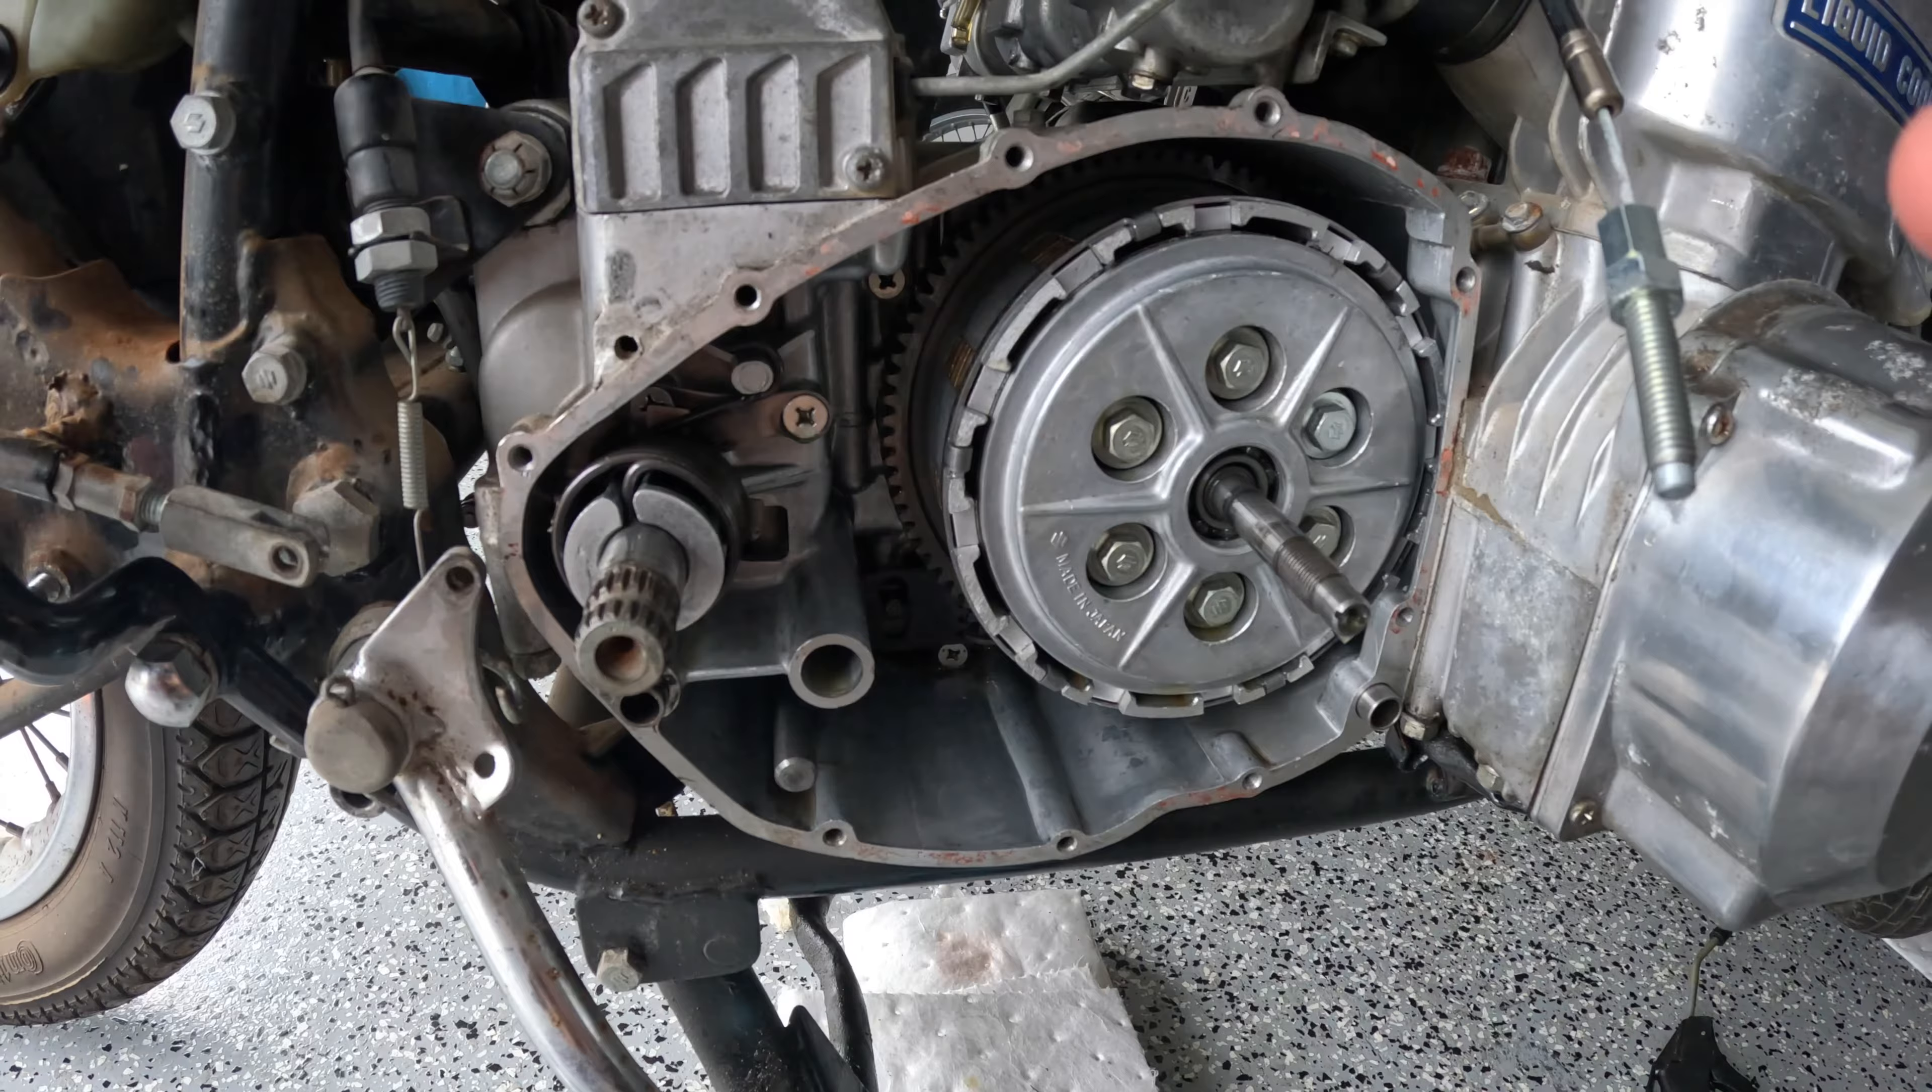Got everything tore apart. Clutch is right here.